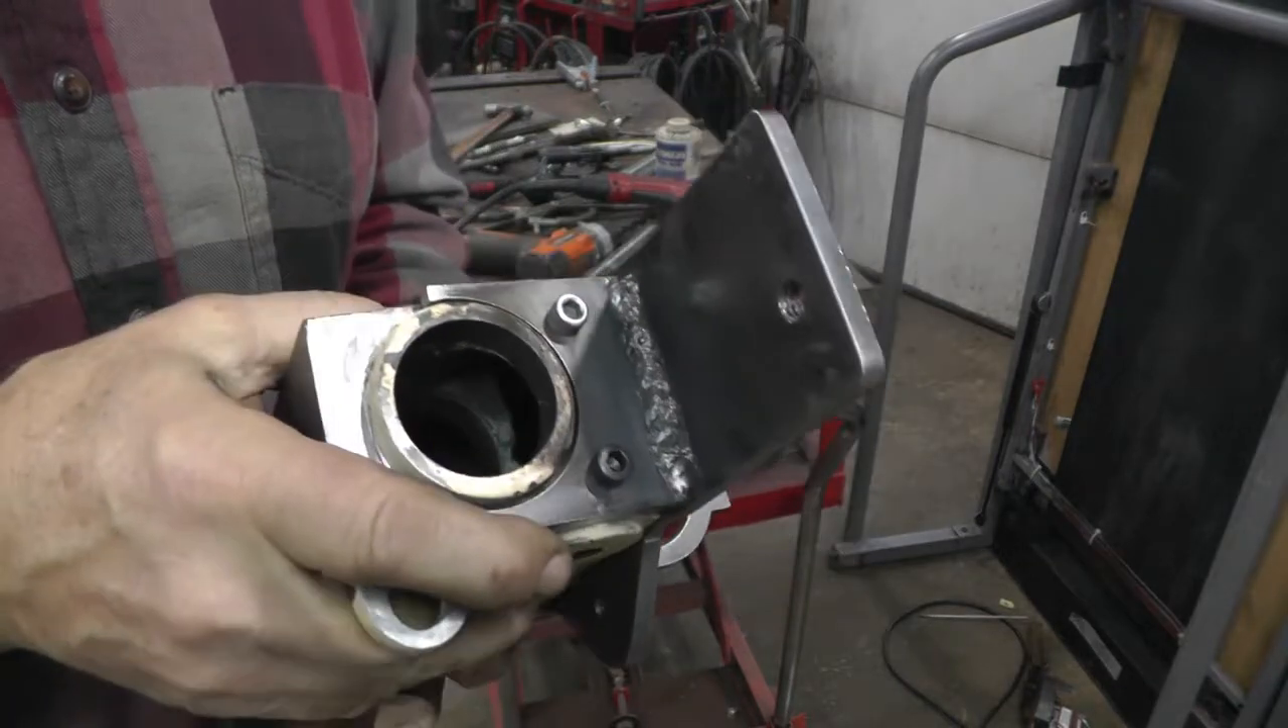I got the plate welded onto the casting.